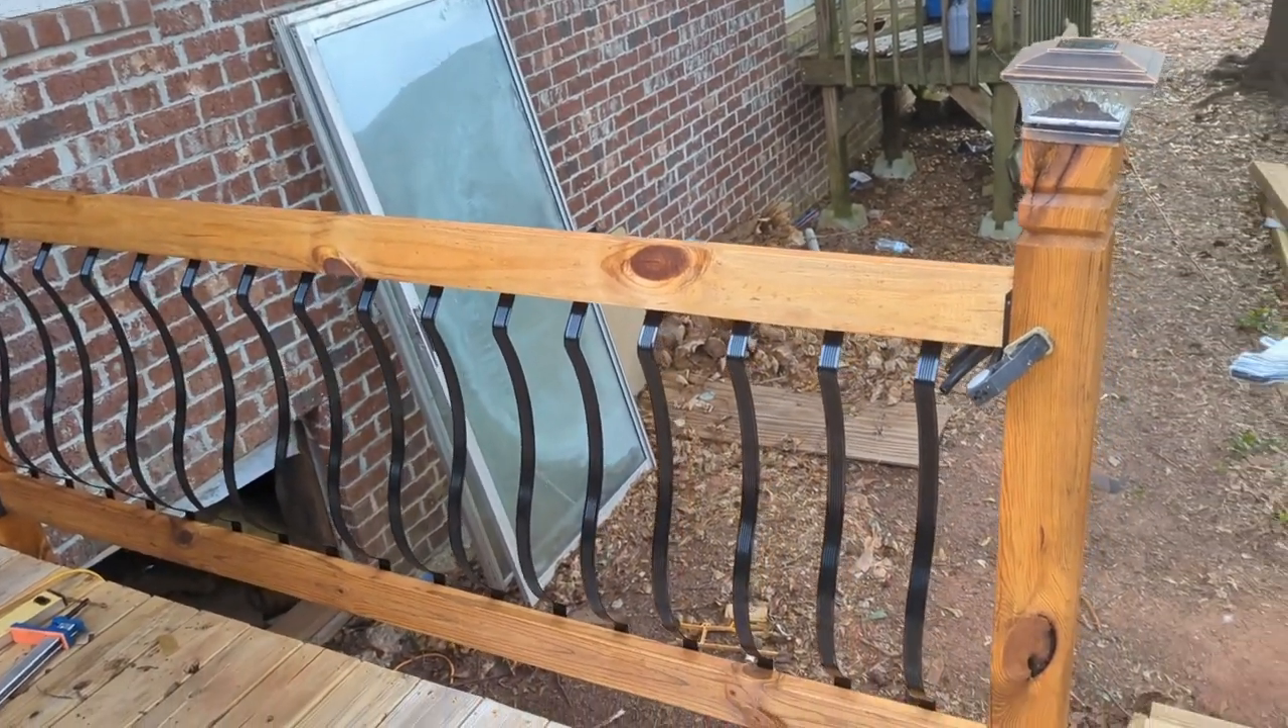Okay so I have started putting the rails together.